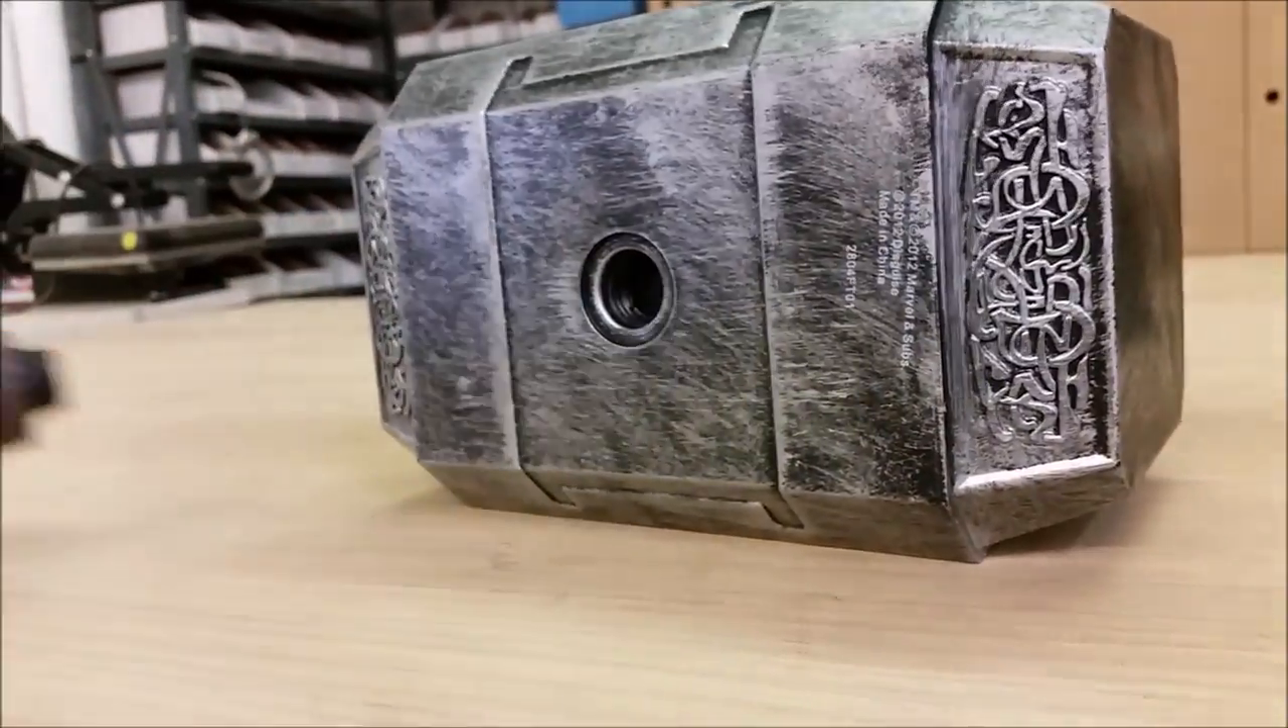I removed the plastic handle, so I was just left with the hollow hammerhead.